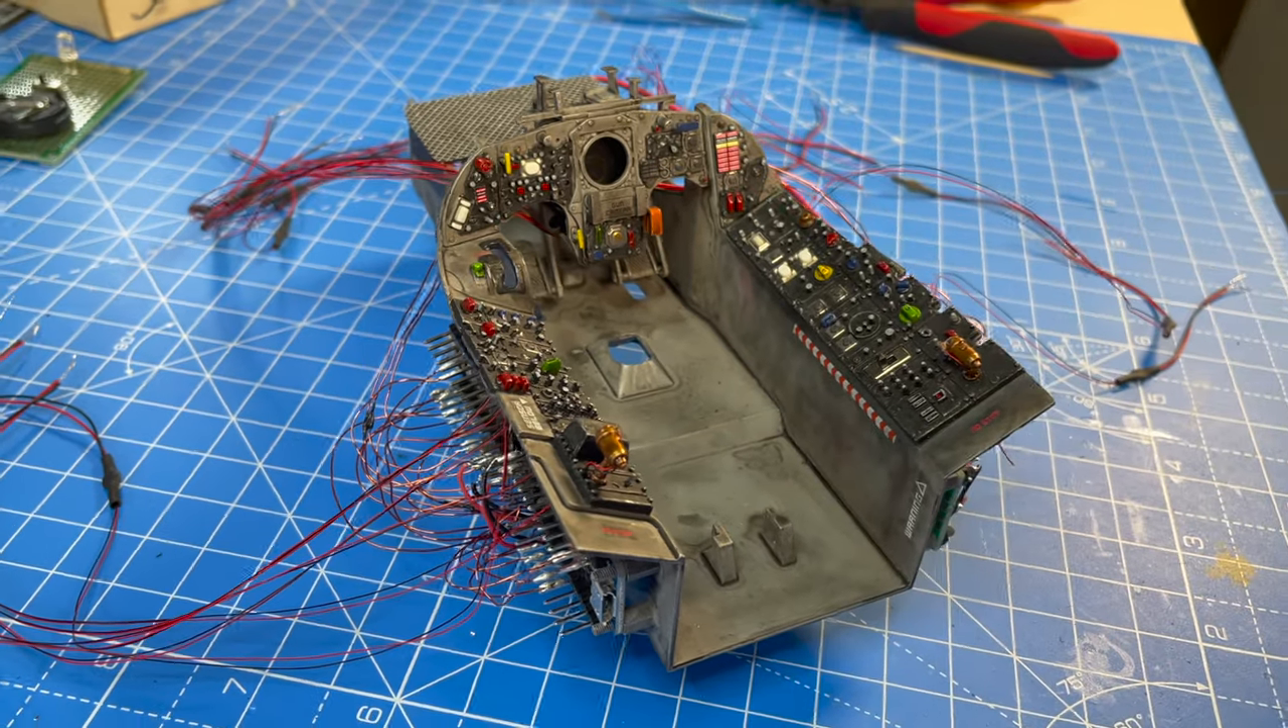Yeah, before you know it, you've wired up all of the buttons, and what a colossal pig's breakfast of a nightmare scene this is.